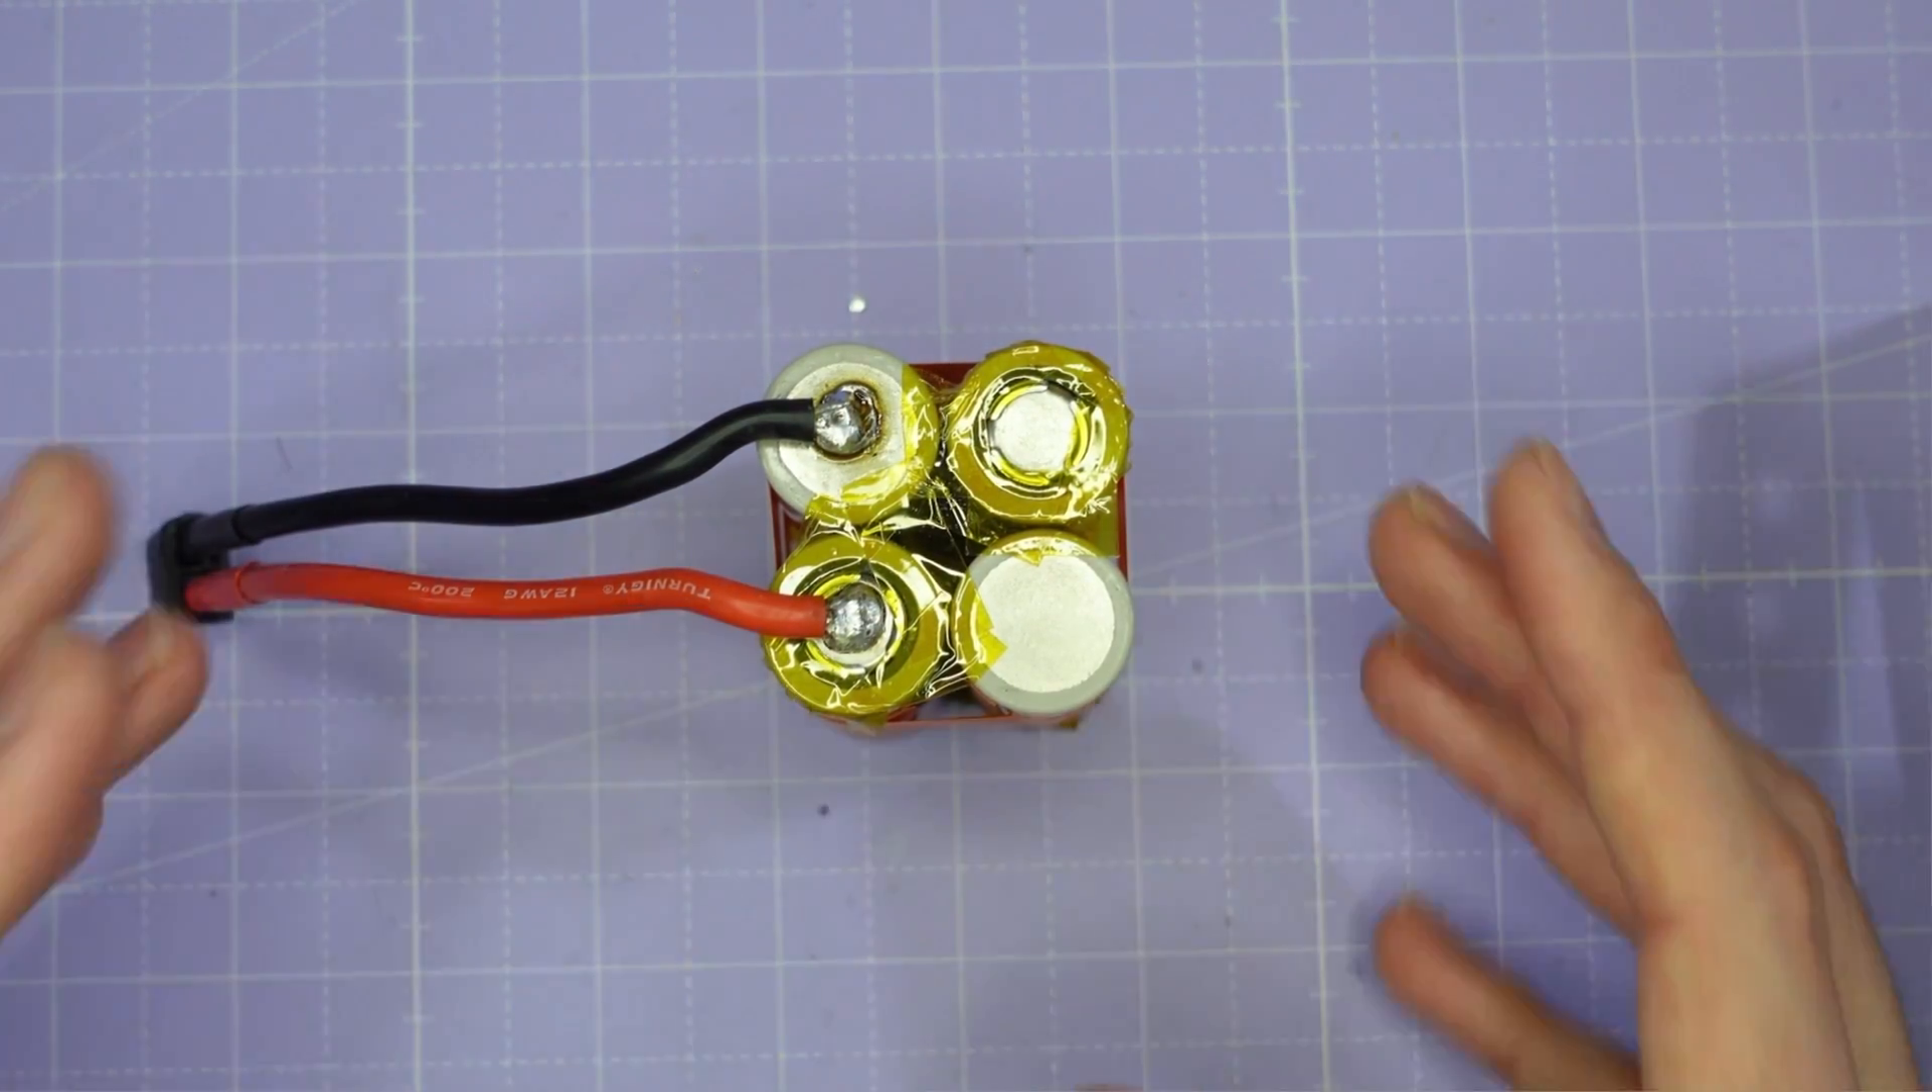Alright so now we've got our discharge lead soldered on, positive and negative.